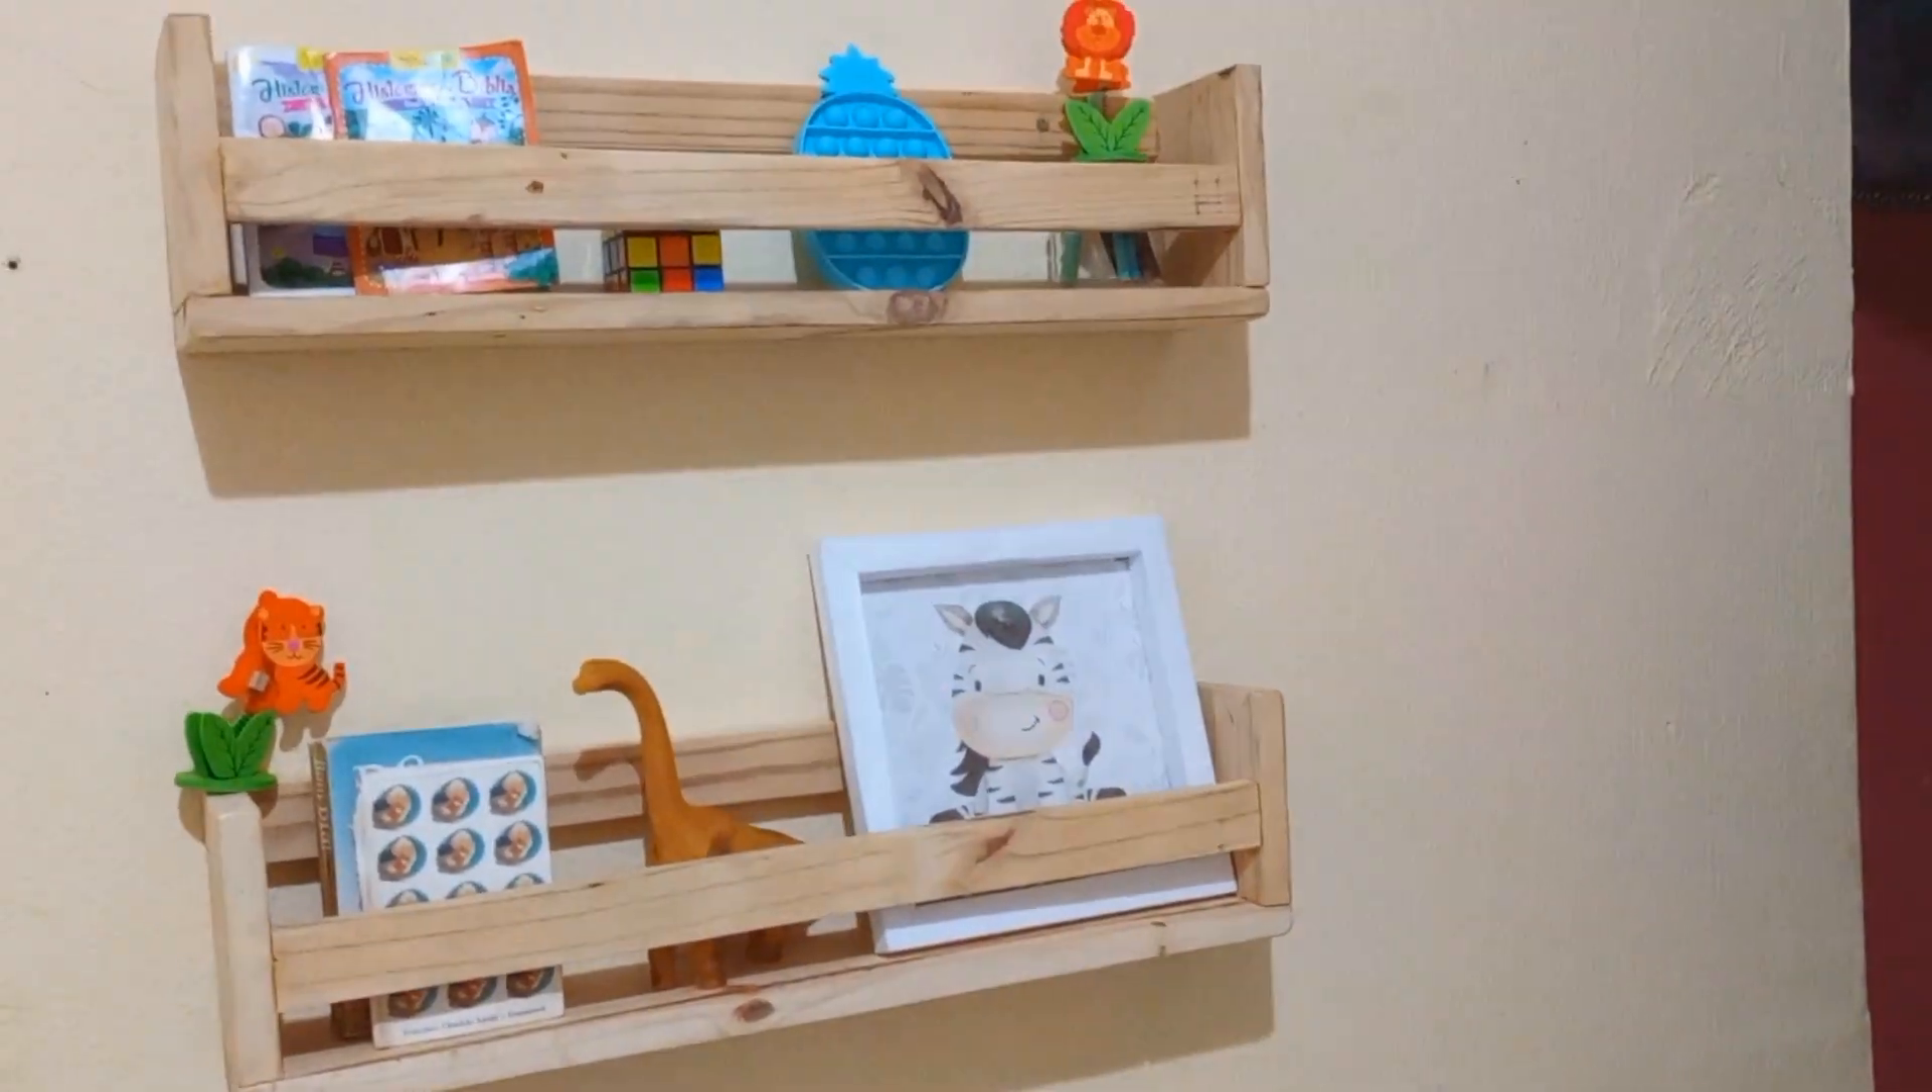Finalizei a prateleira nicho né, como vocês podem ver, já fixei na parede.